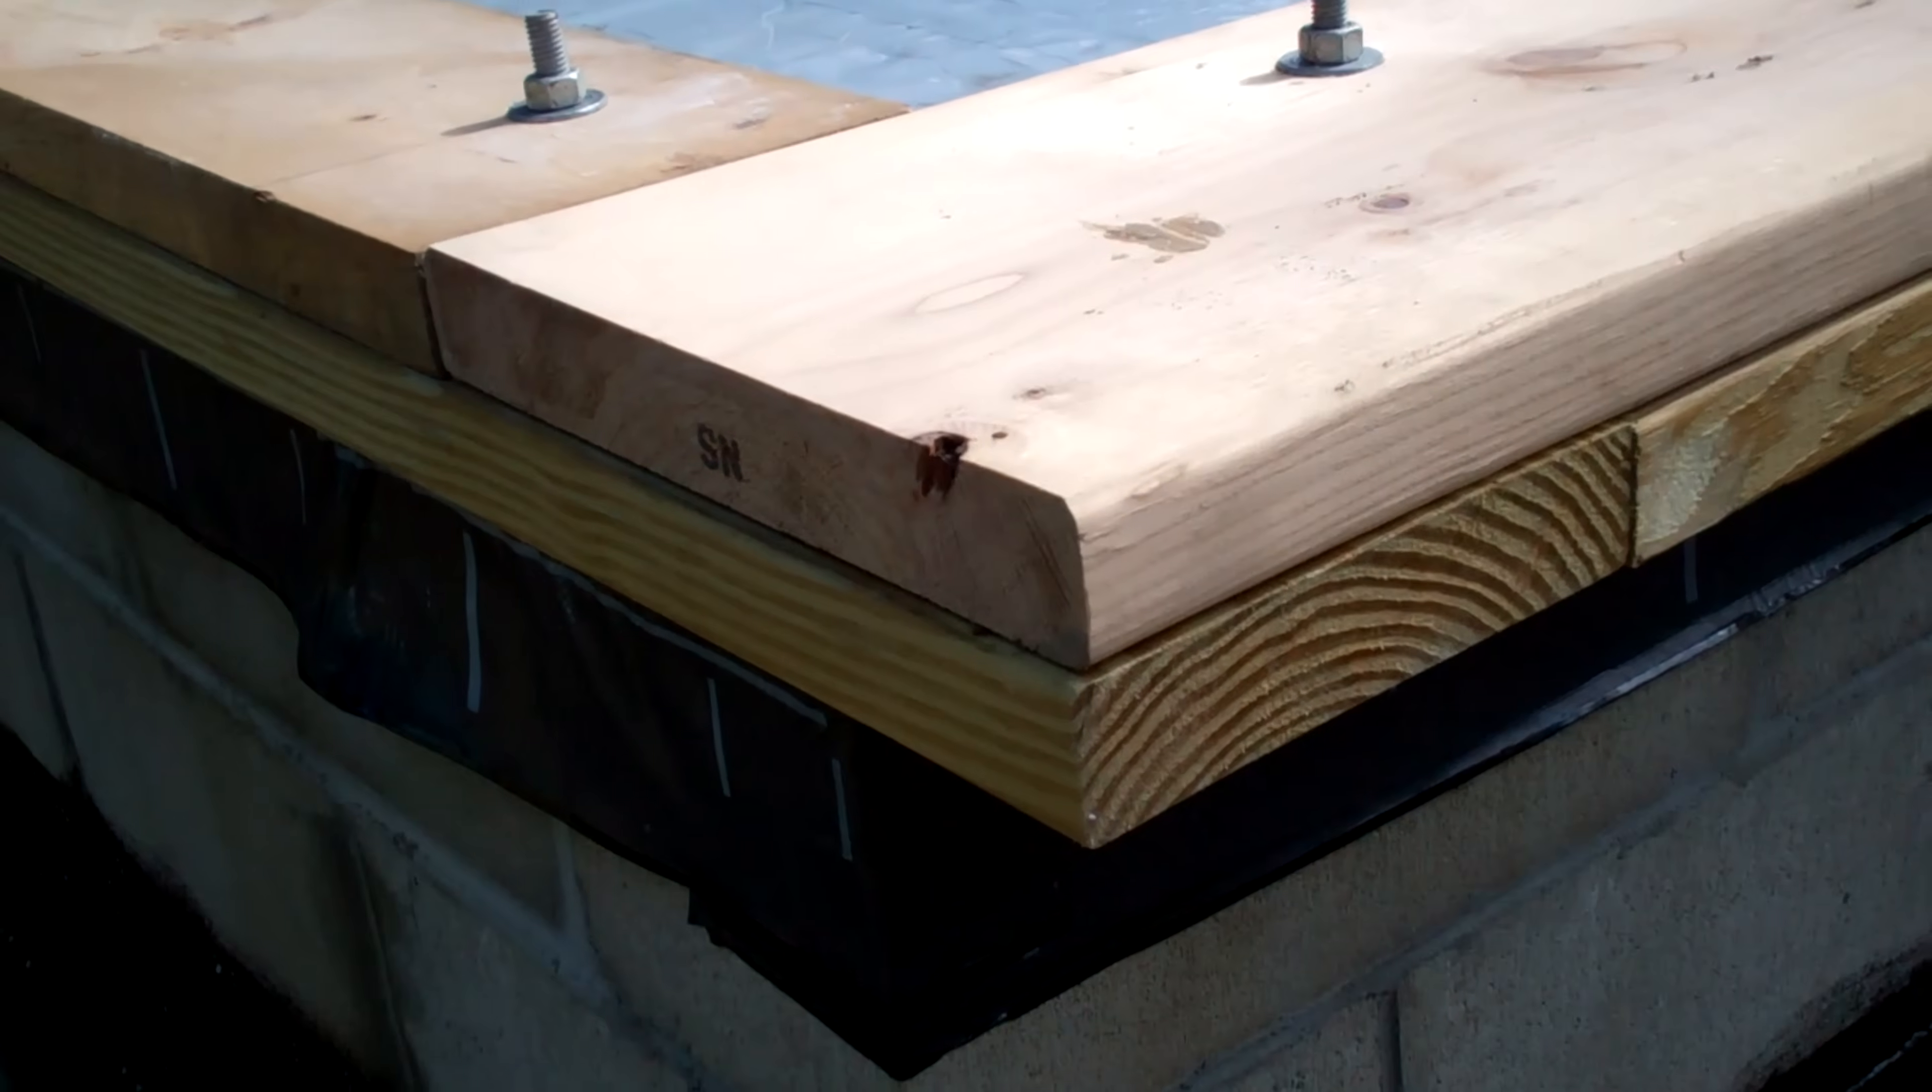I have lap joint corners to make it even stronger. None of the seams line up and it's nice and square.